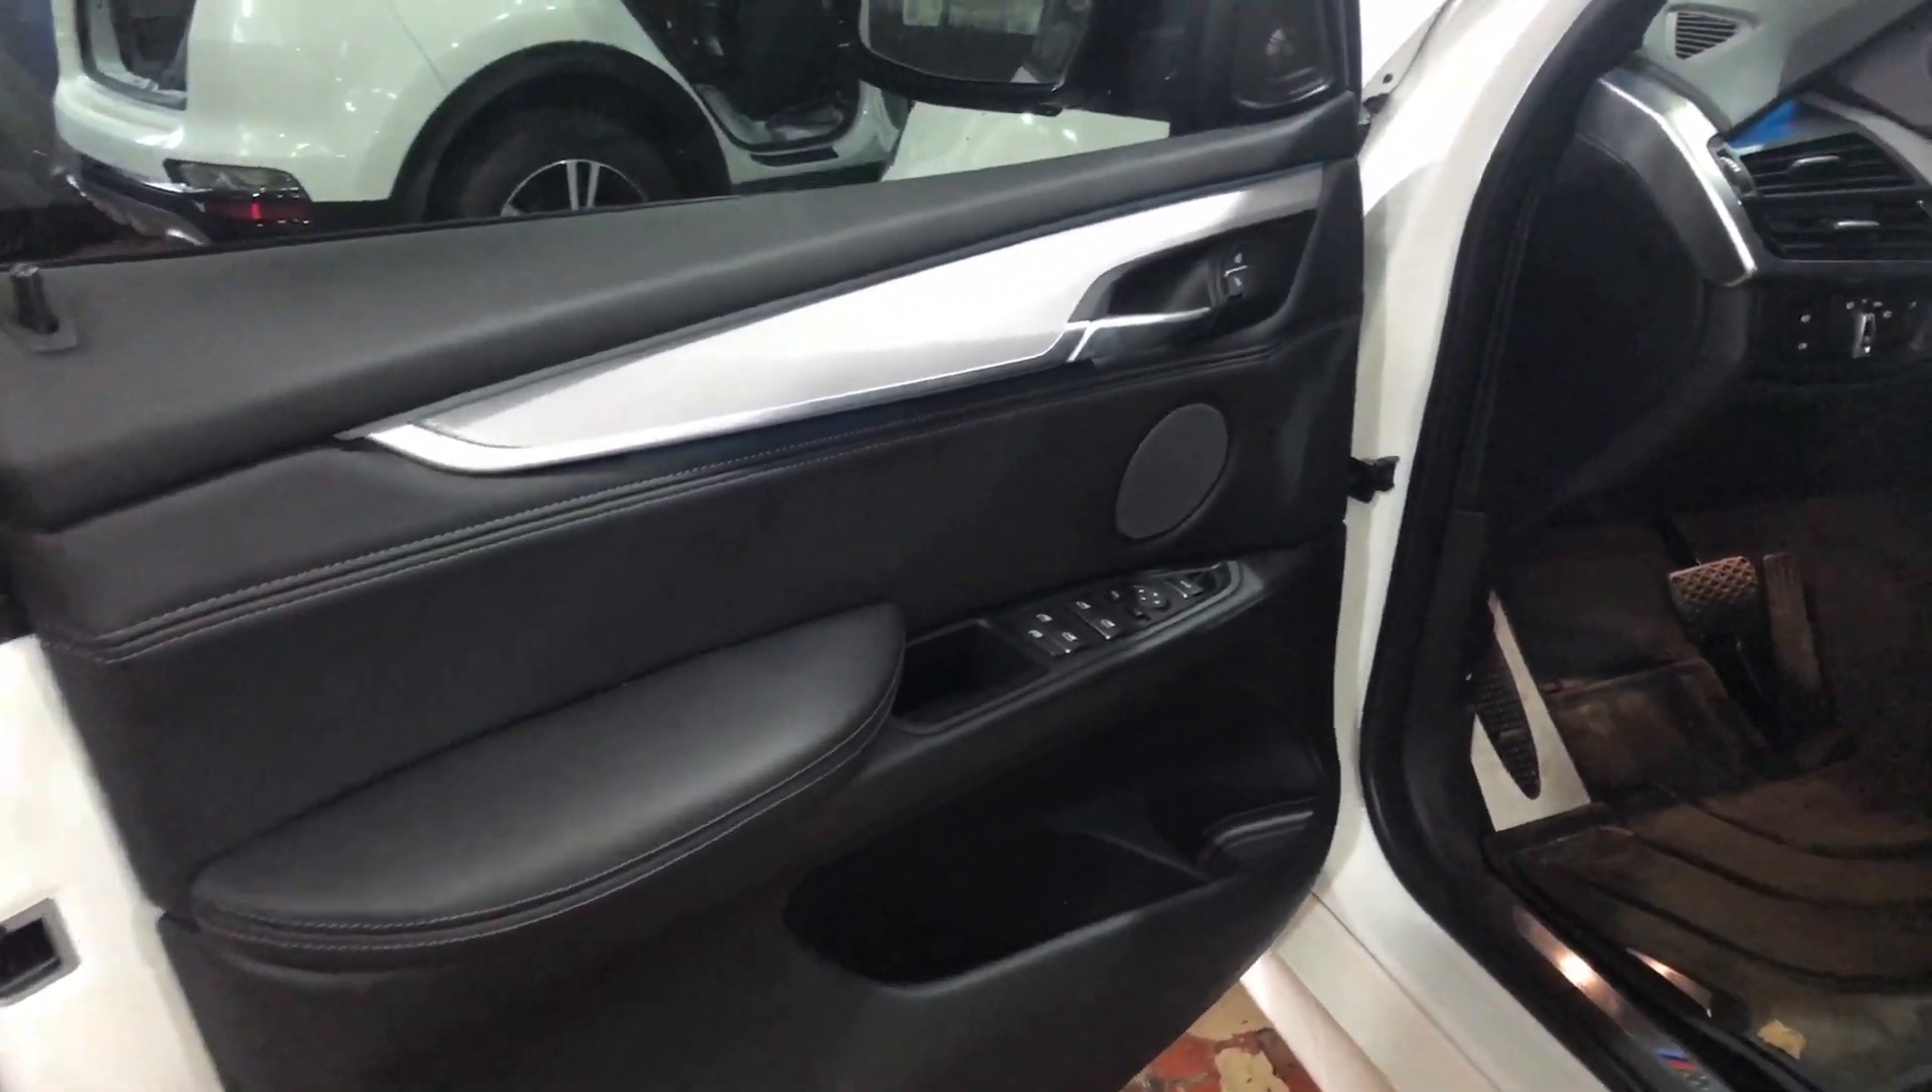Вот мы доделали нашу работу поставили обшивки свои места собрали двери все у нас в порядке.